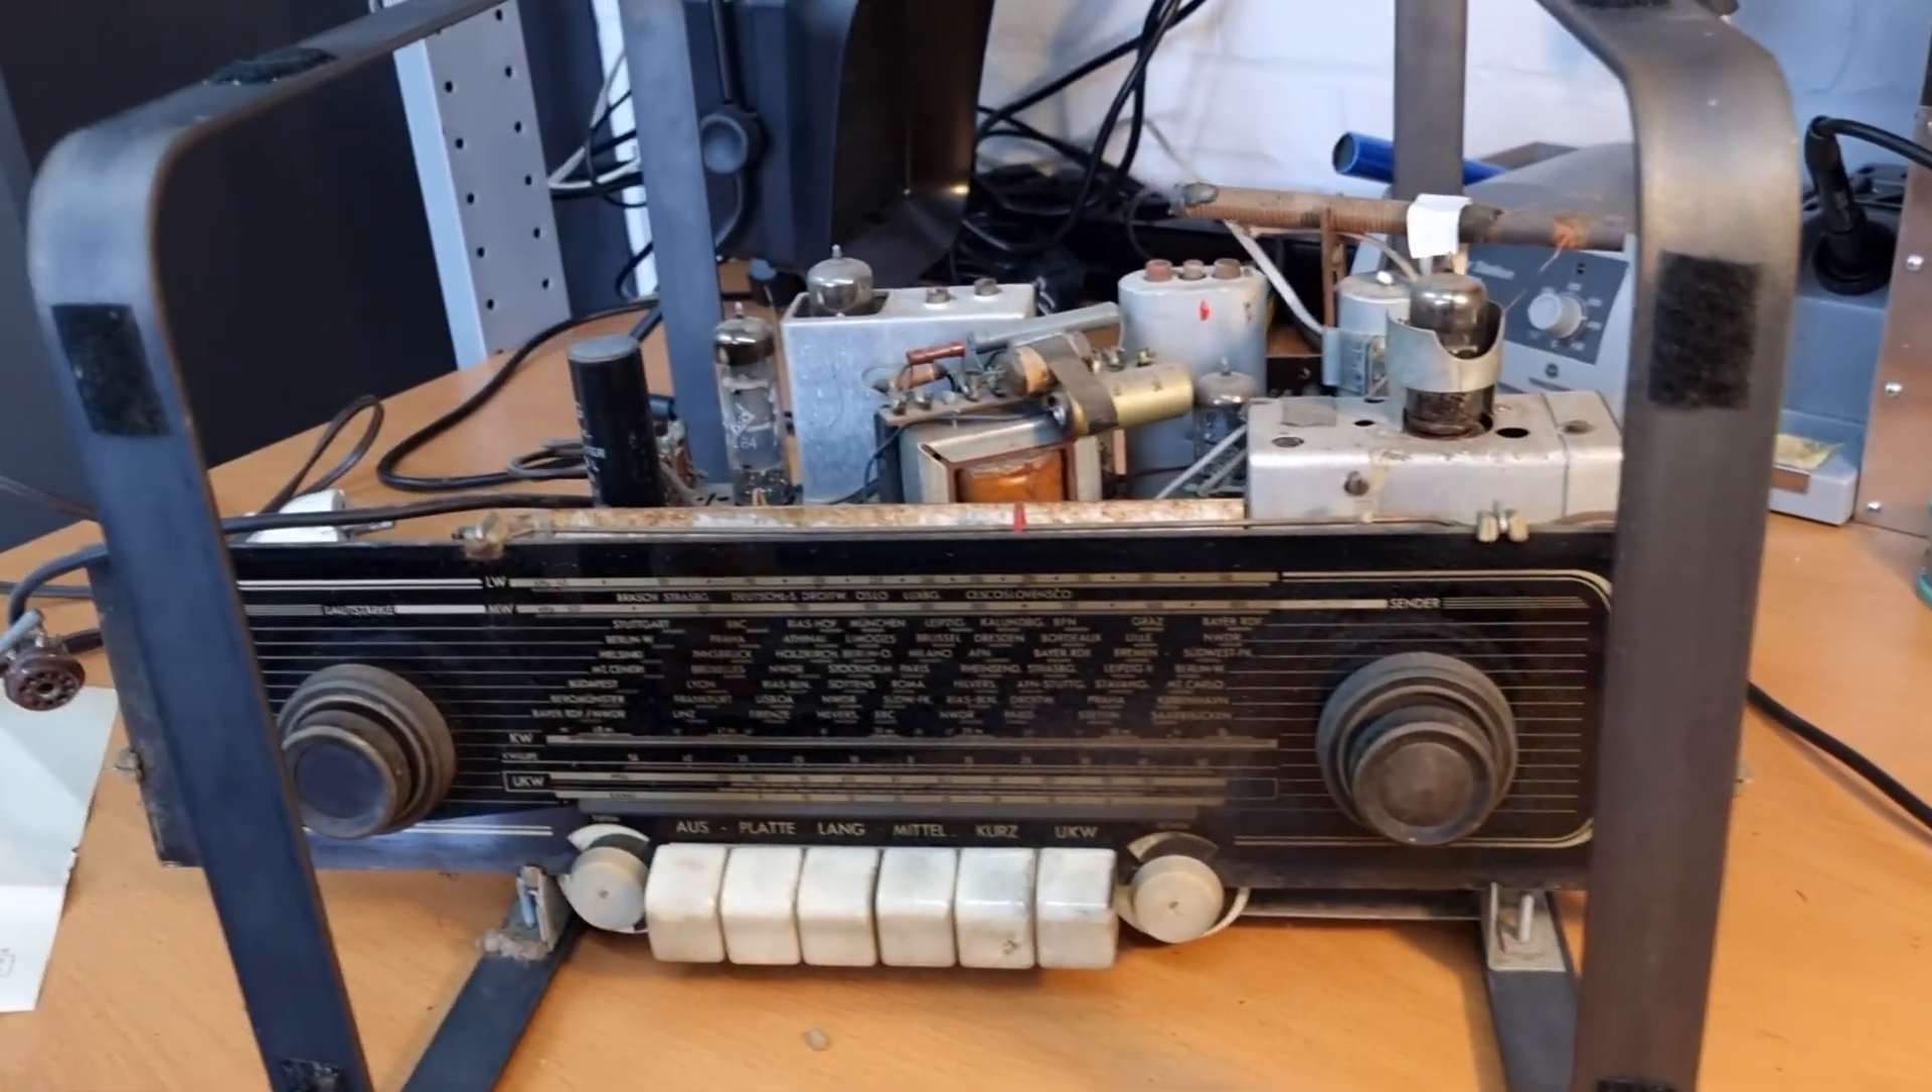Okay, so I managed to put the radio in my bracket here, so that I can work on it more easily.